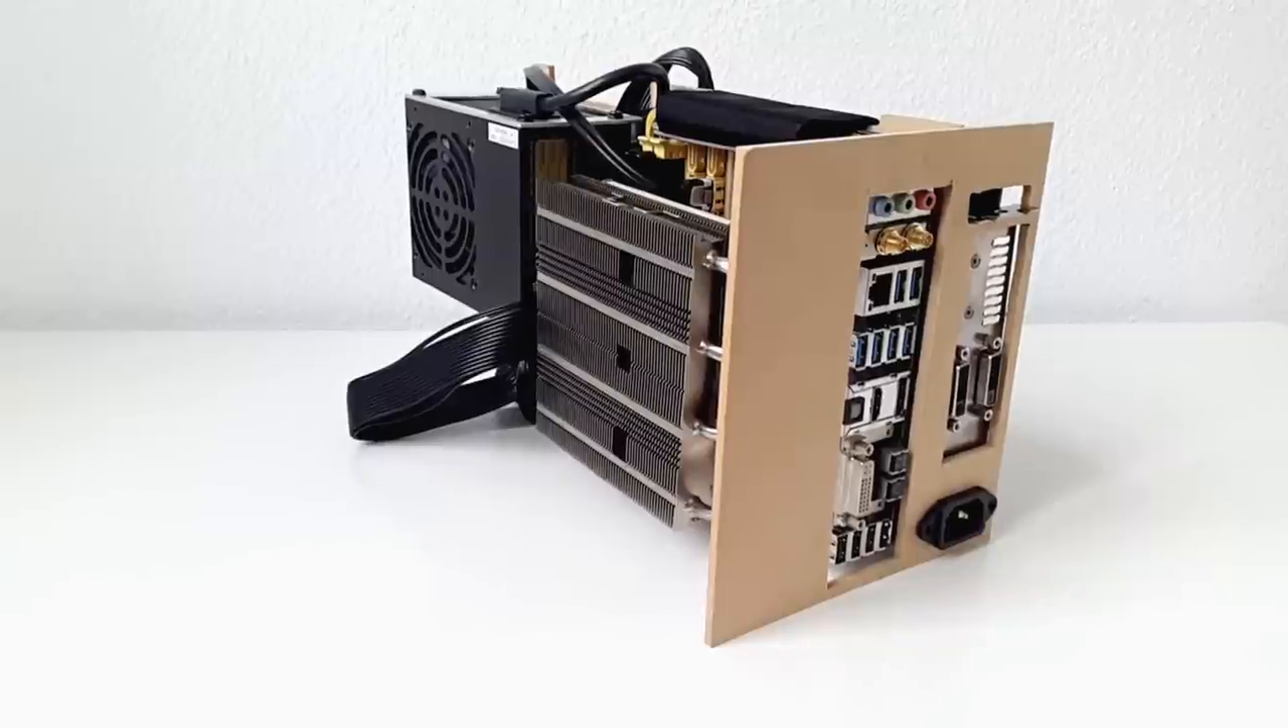I temporarily screwed all components onto the mock-up to determine the overall dimensions and verify that the positioning was correct.